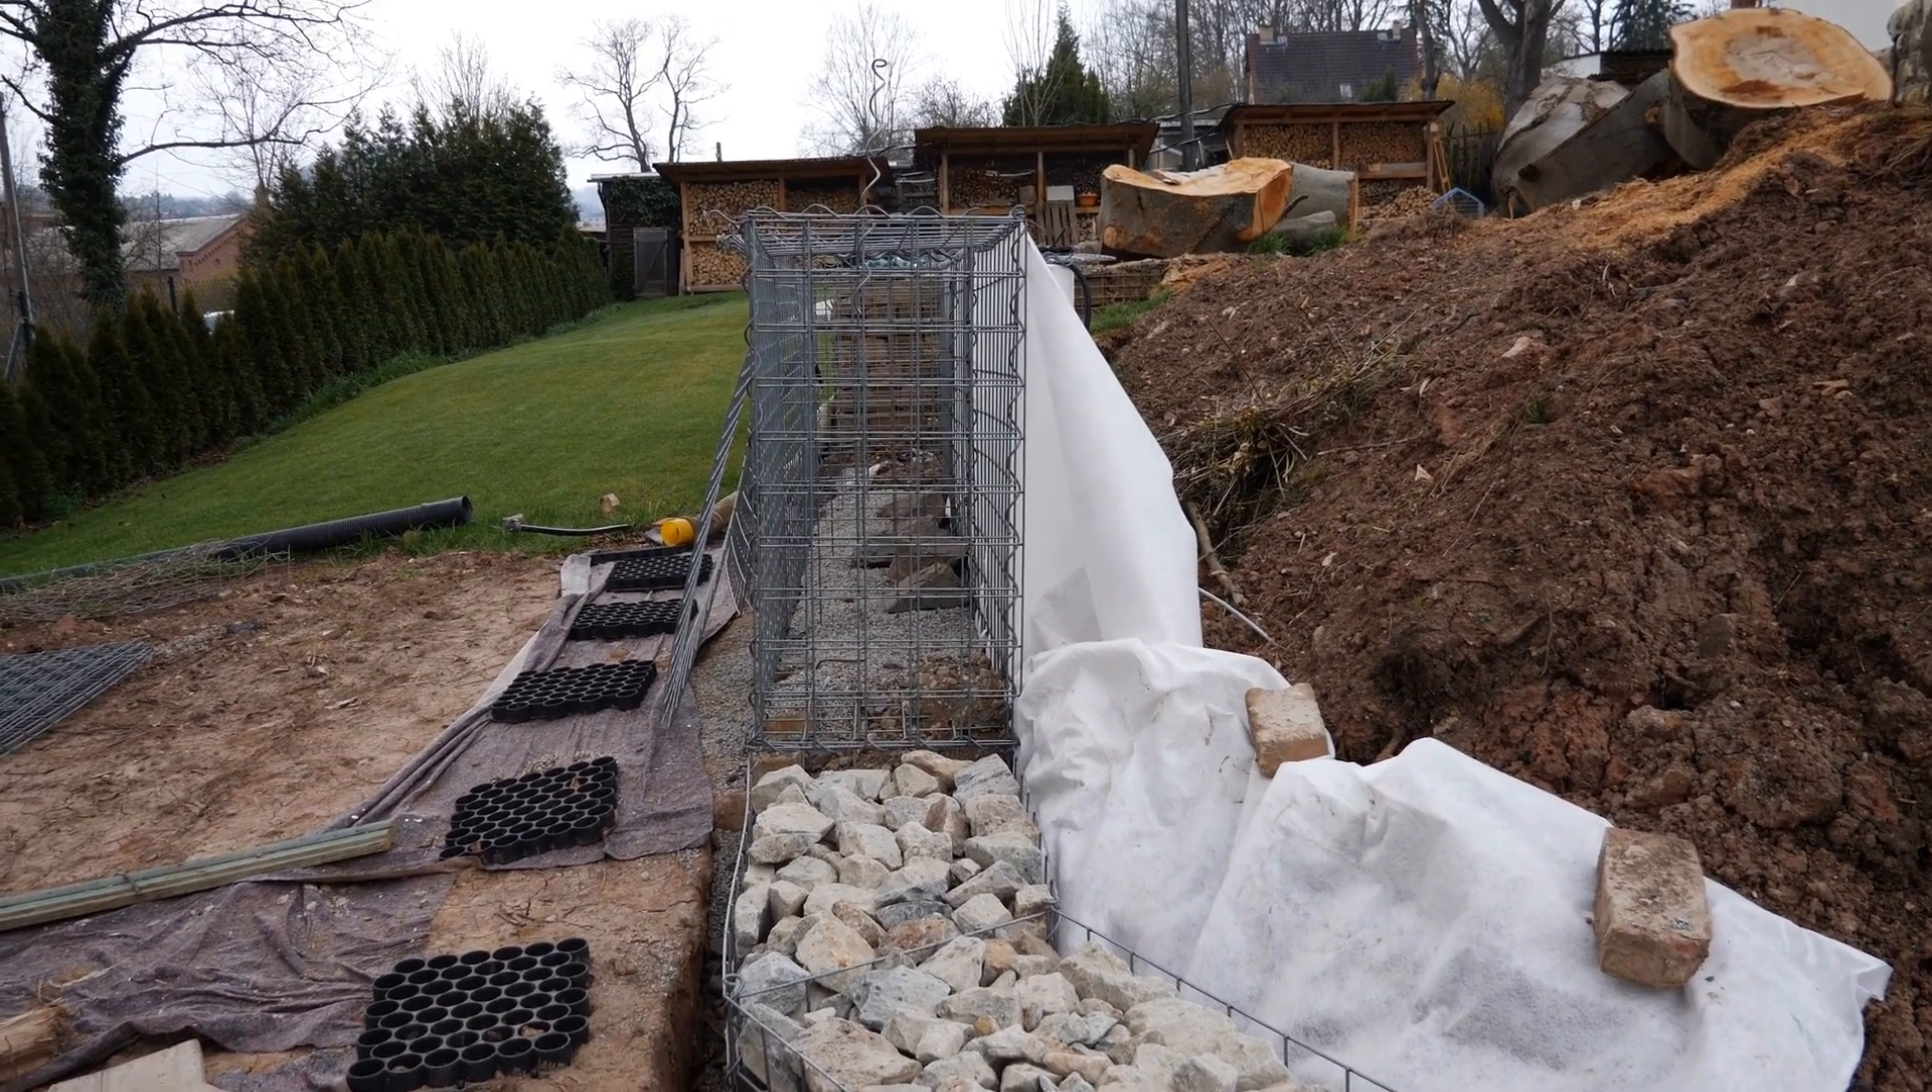The upper baskets there are still empty and are used as a starting point.